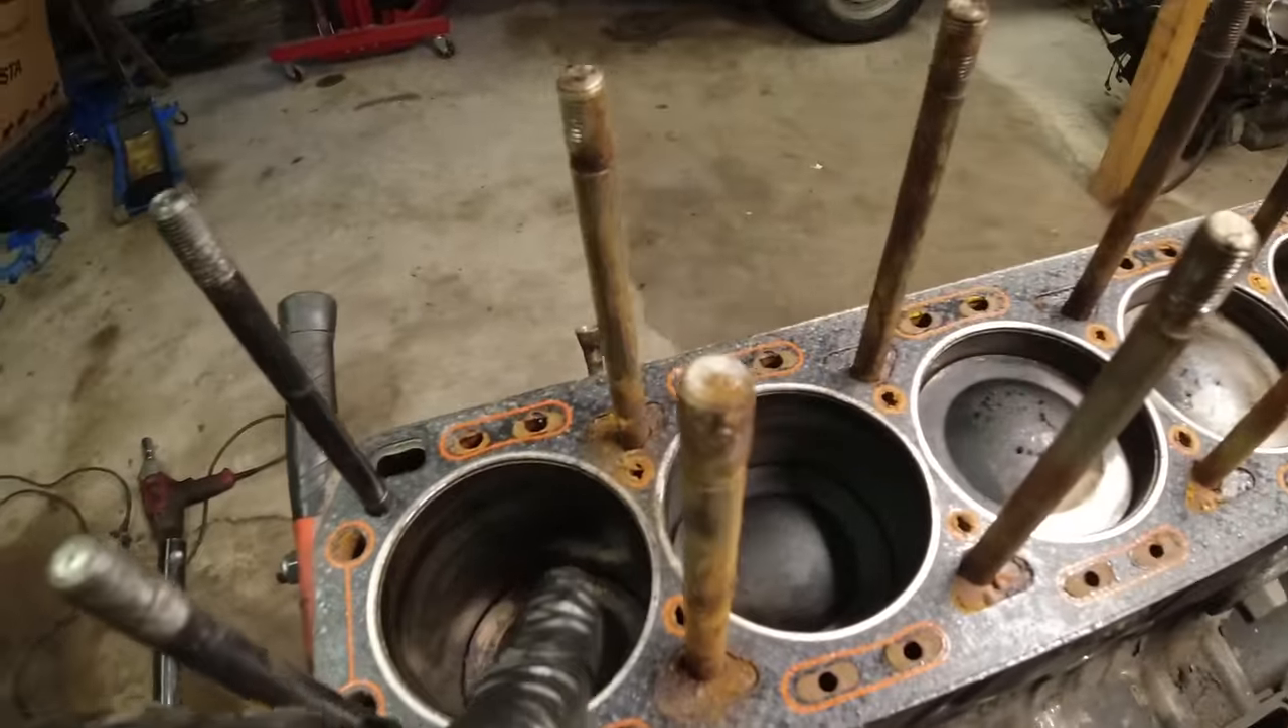Hmm I'm gonna bring you guys in for a closer look but cylinder head is off.